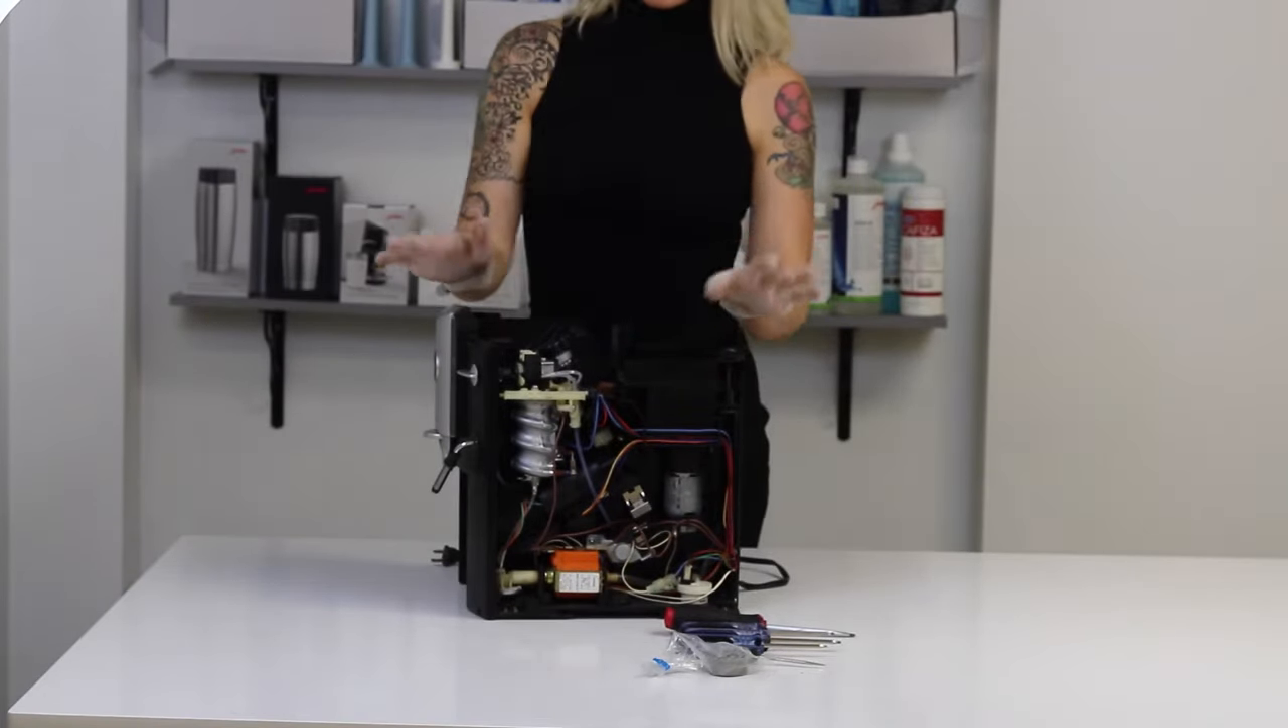So as you can see I've removed the top and side panels.